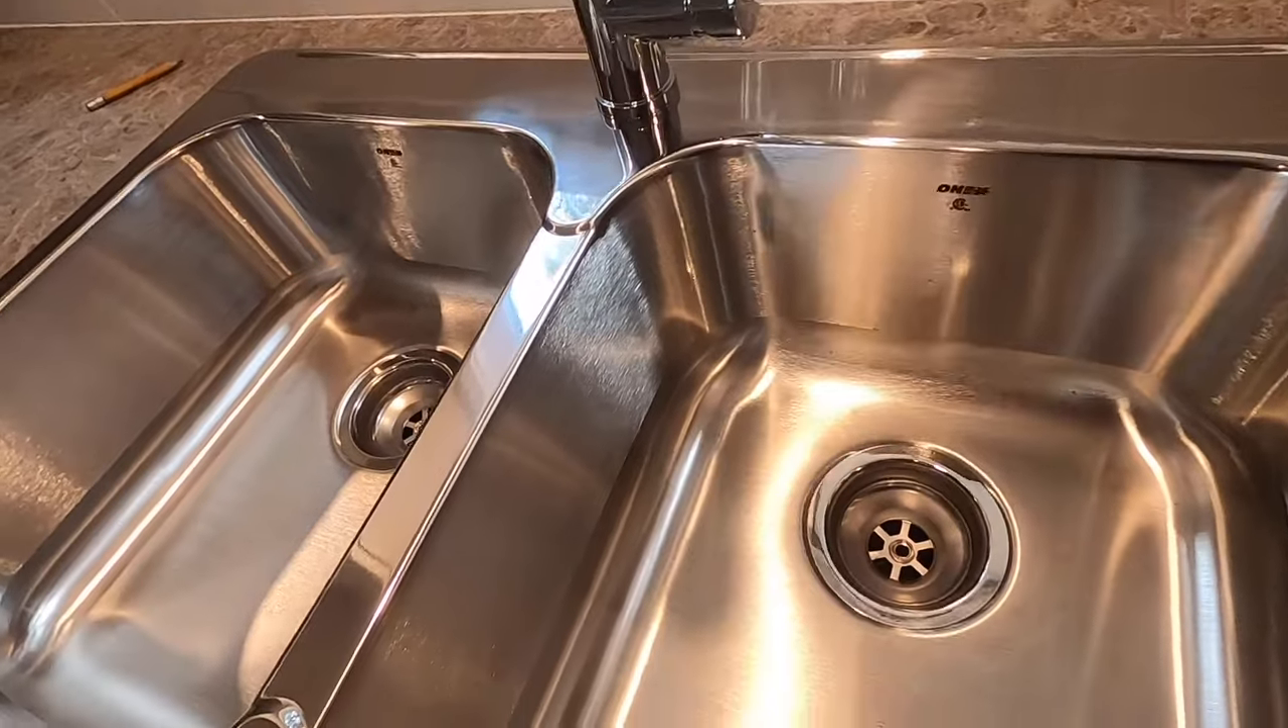So I've got my drains in, um, and, uh, so we have these strainers that go in there, the stopper and the strainer.